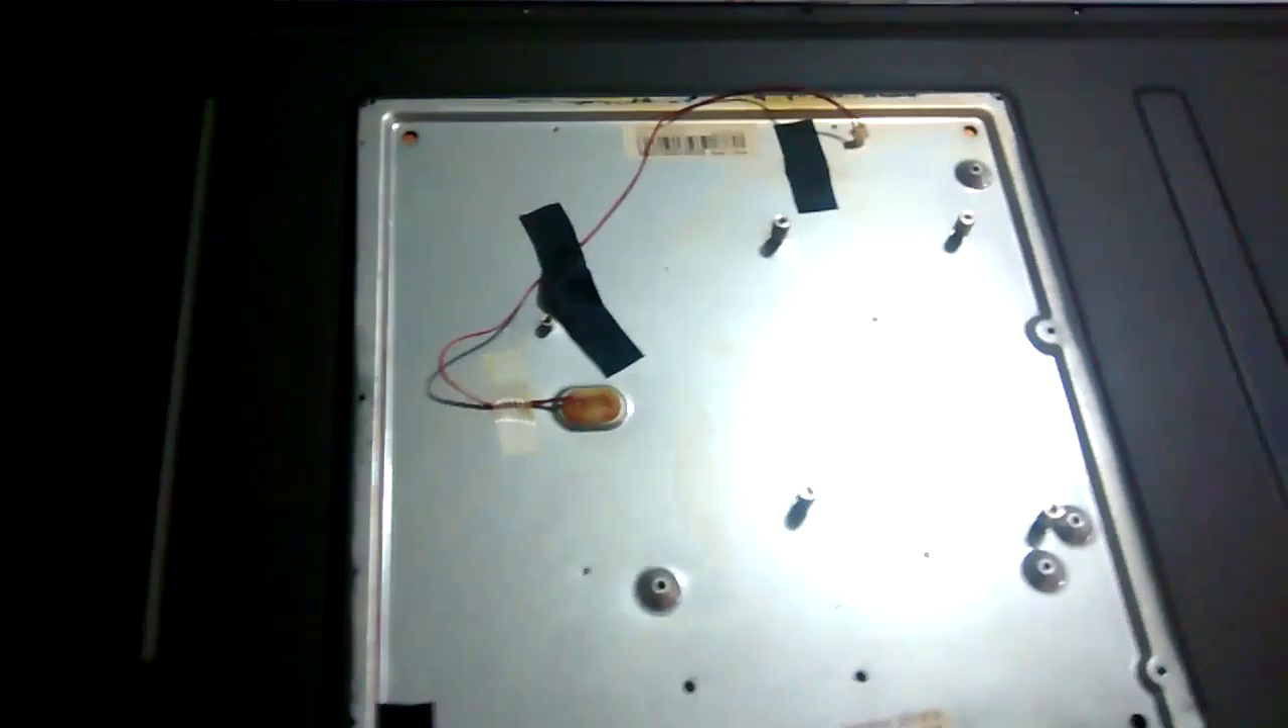Here the main PCB is removed.